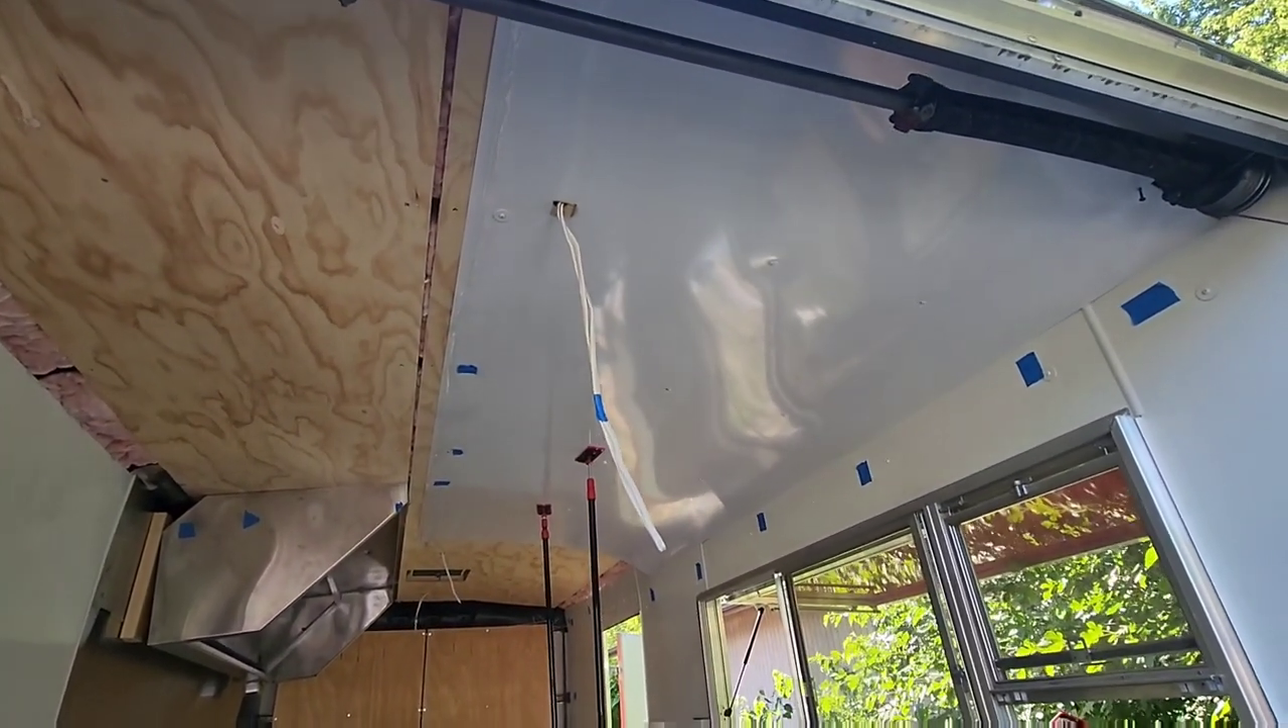Look at this we got the white aluminum ceiling in place.